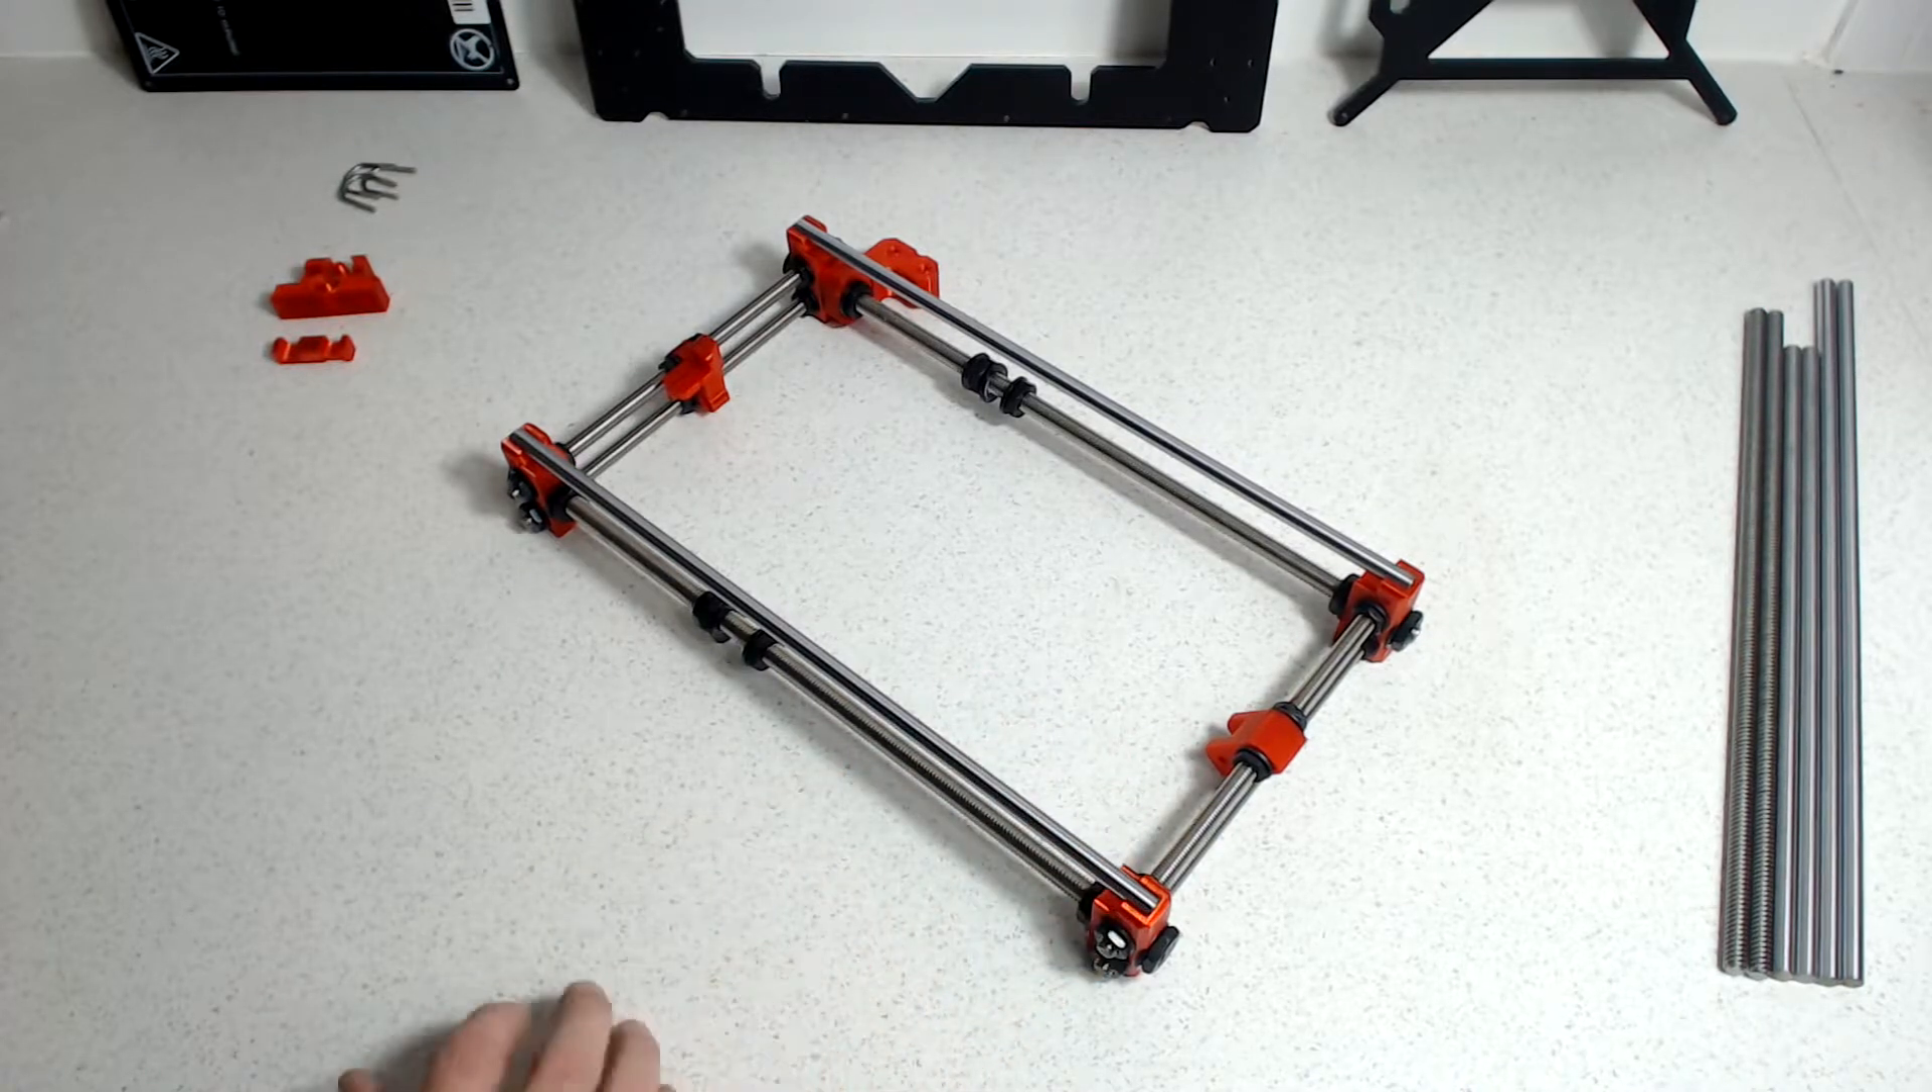As you can see we've got the base frame structure put together already.